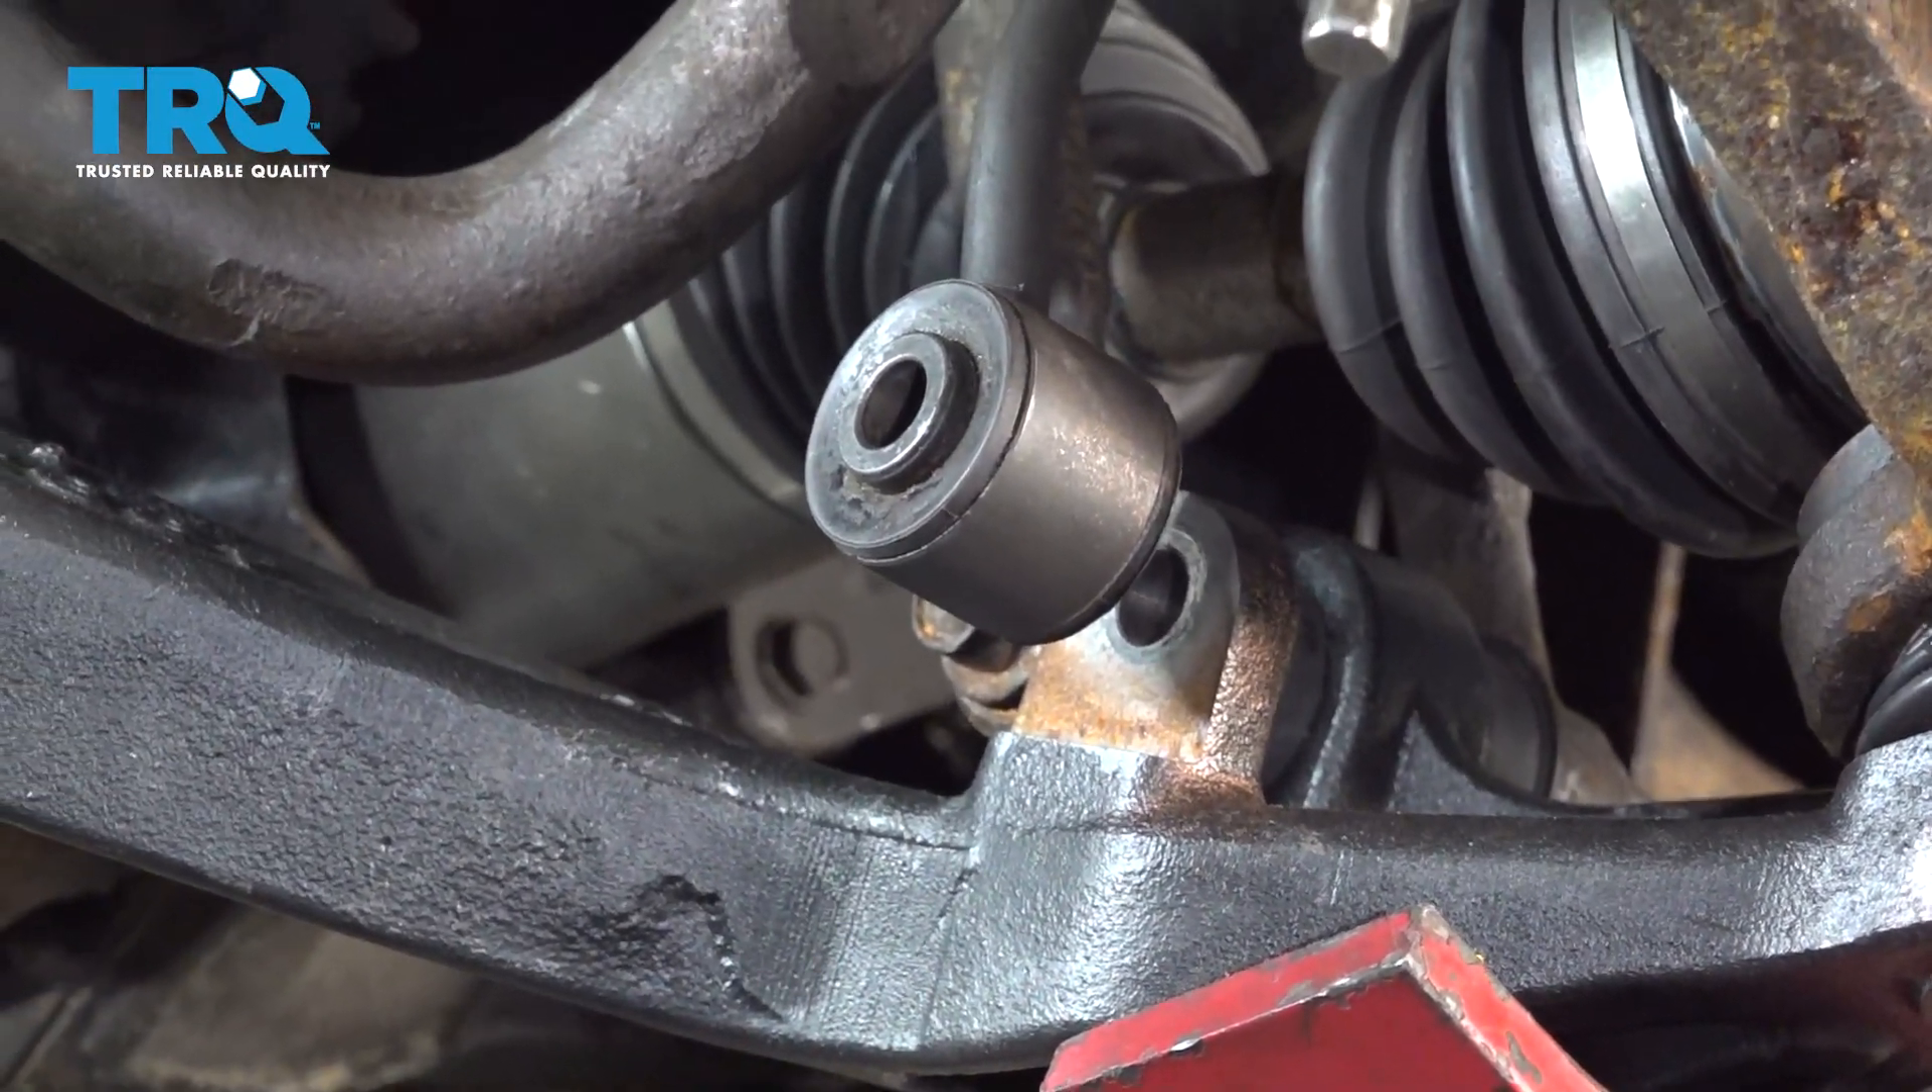The holes don't line up, so what we're going to do is use our jack to raise the control arm just a little bit to get these holes to line up.